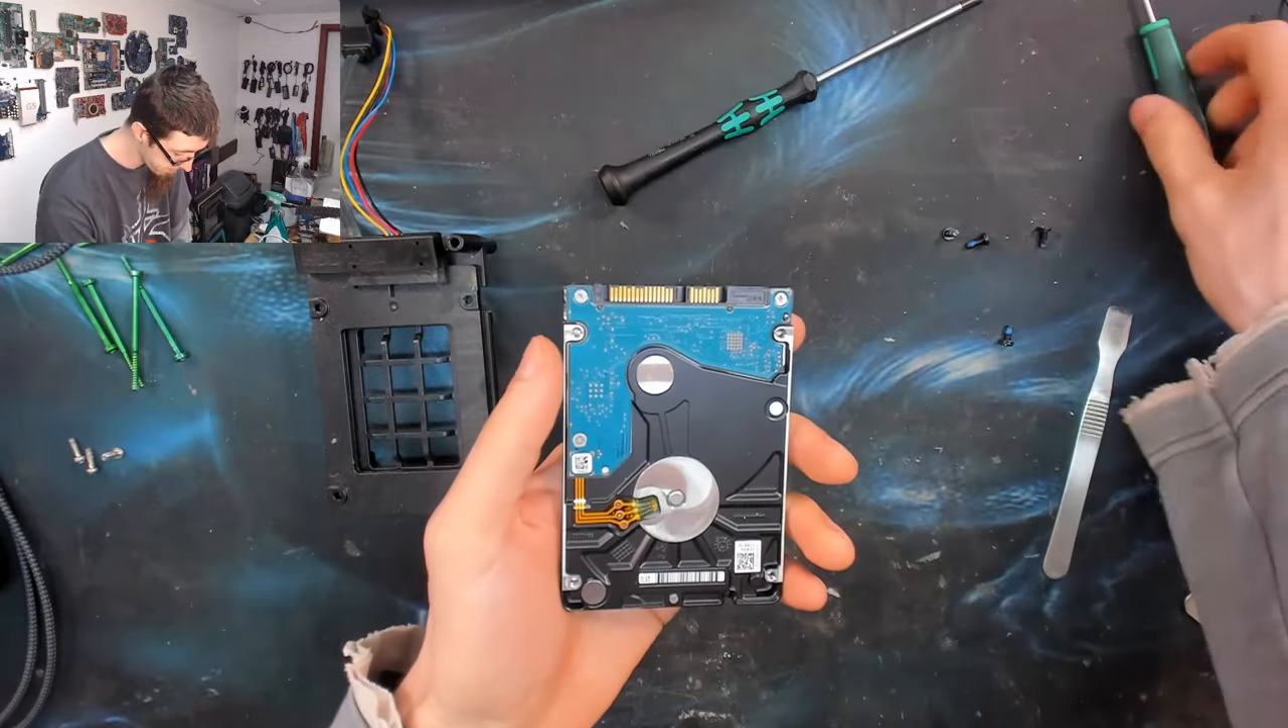There we go and there is our bare laptop drive.